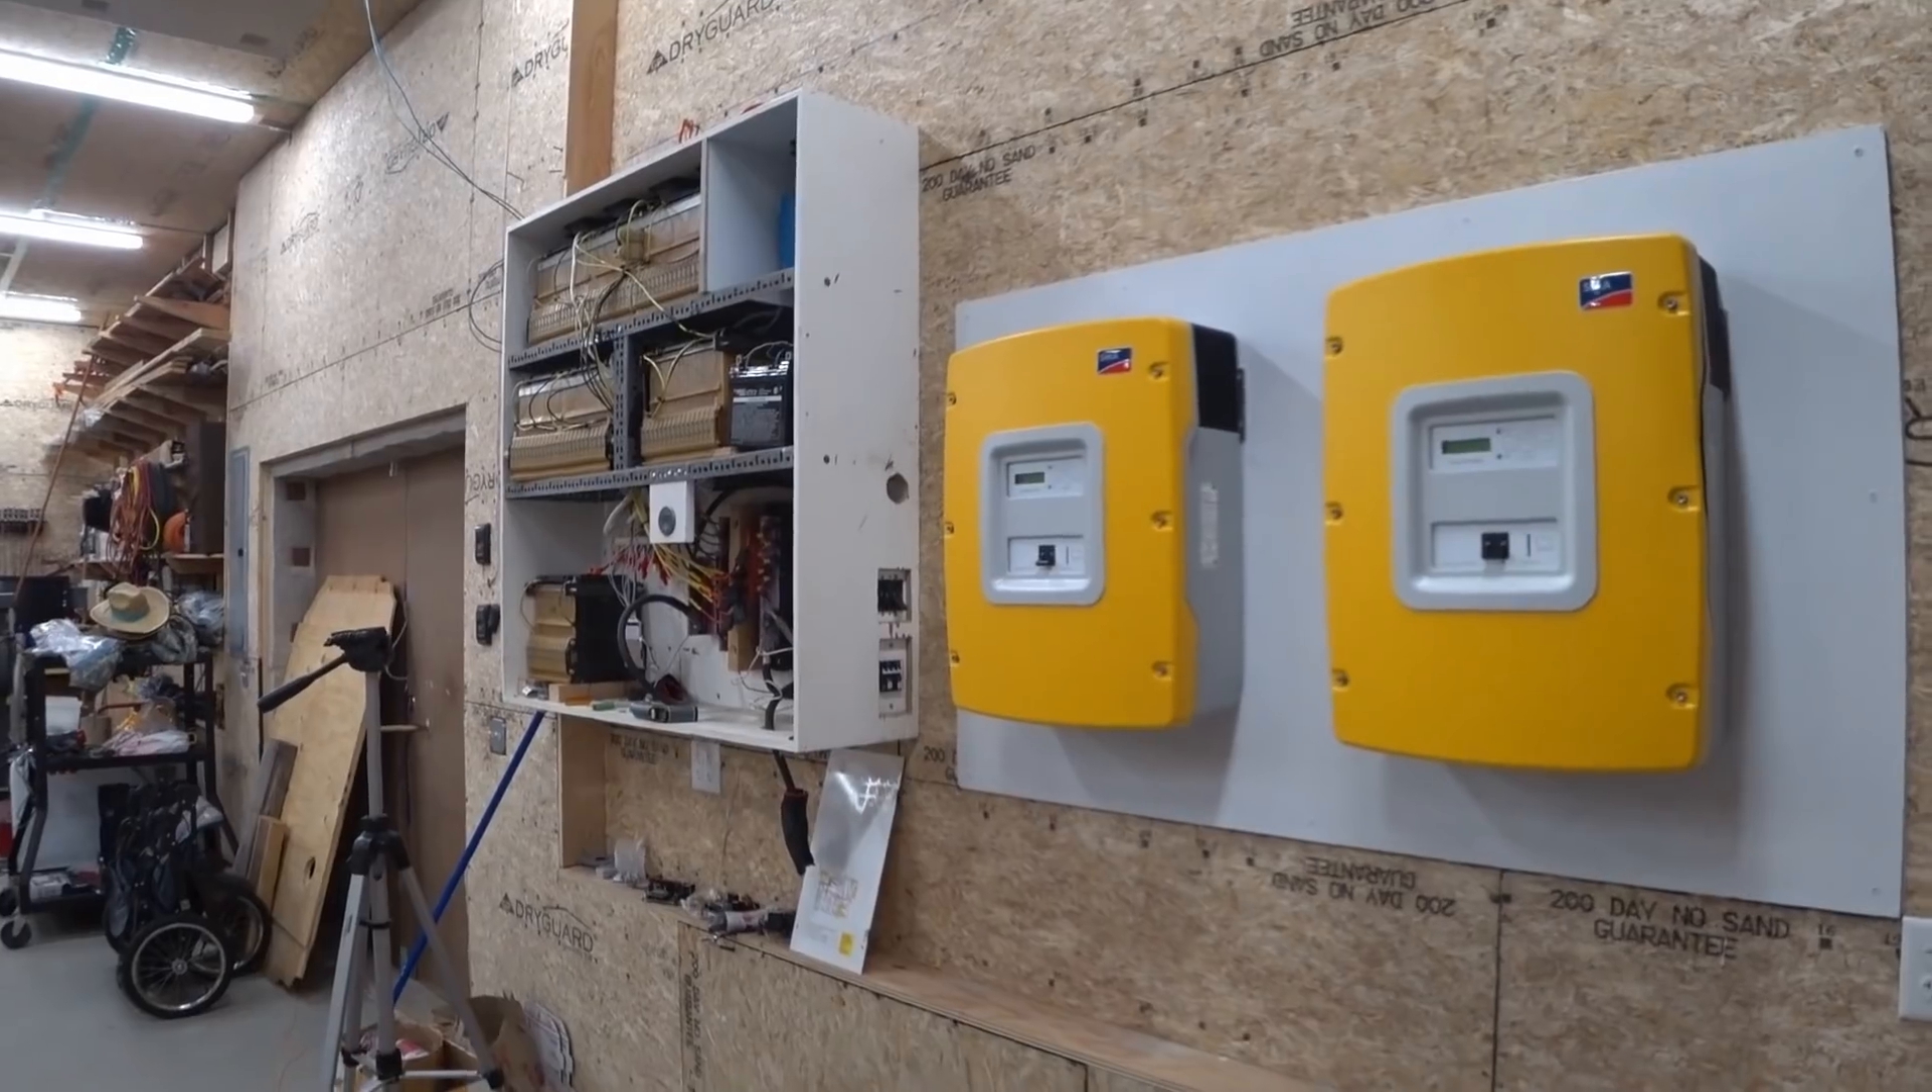Finally got the new inverters up.